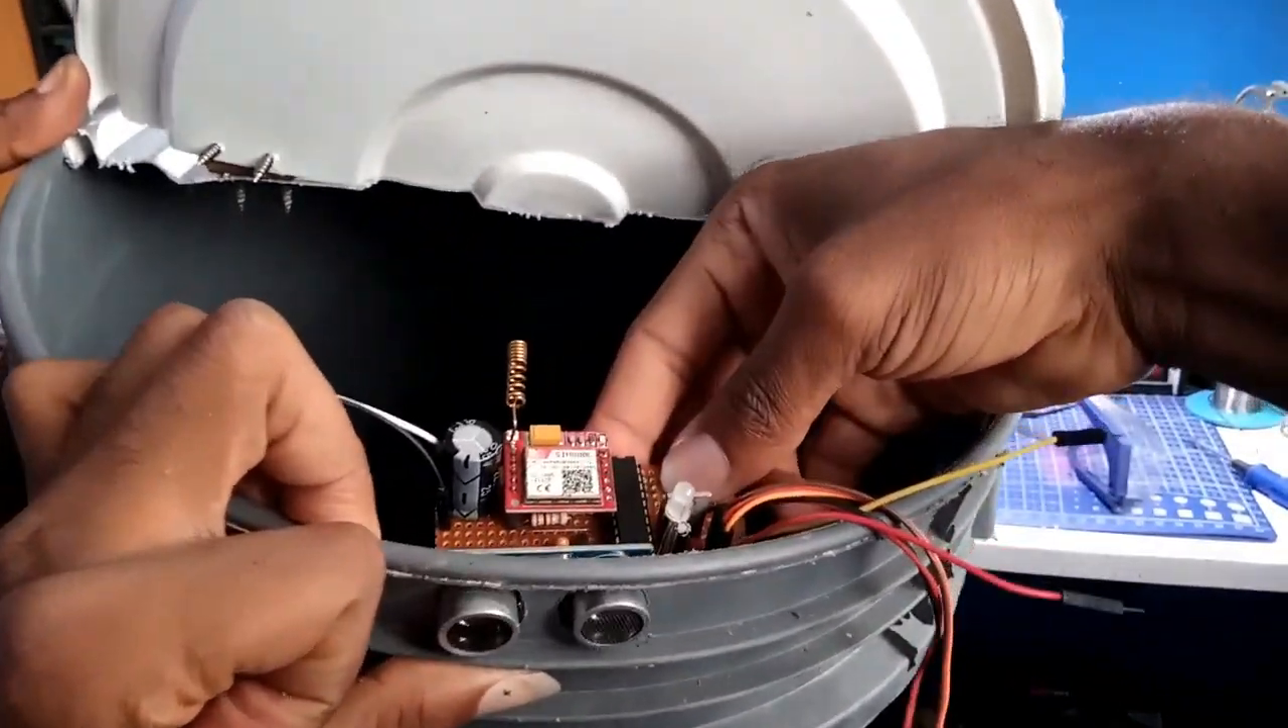Next, I mounted the ultrasonic sensor in place just as I have it in front of the waste bin.